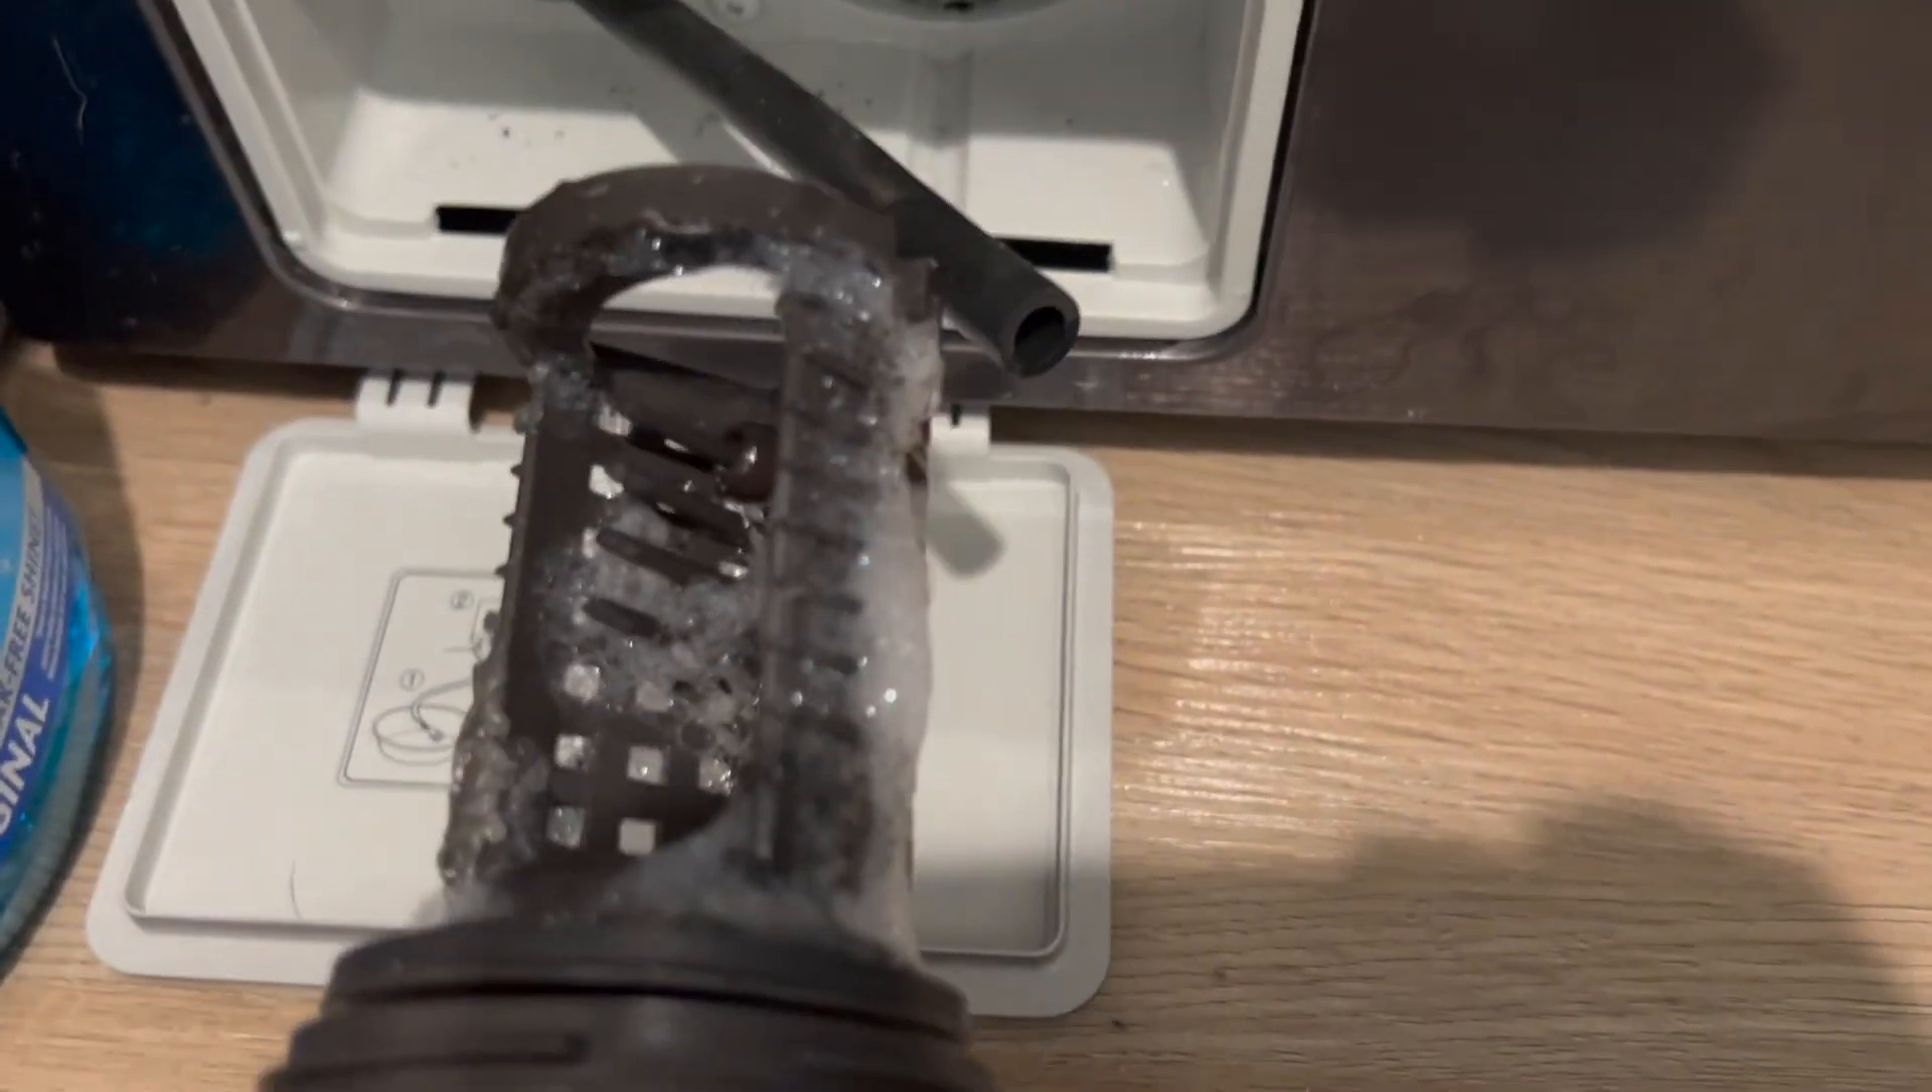And here I just took out the filter there.